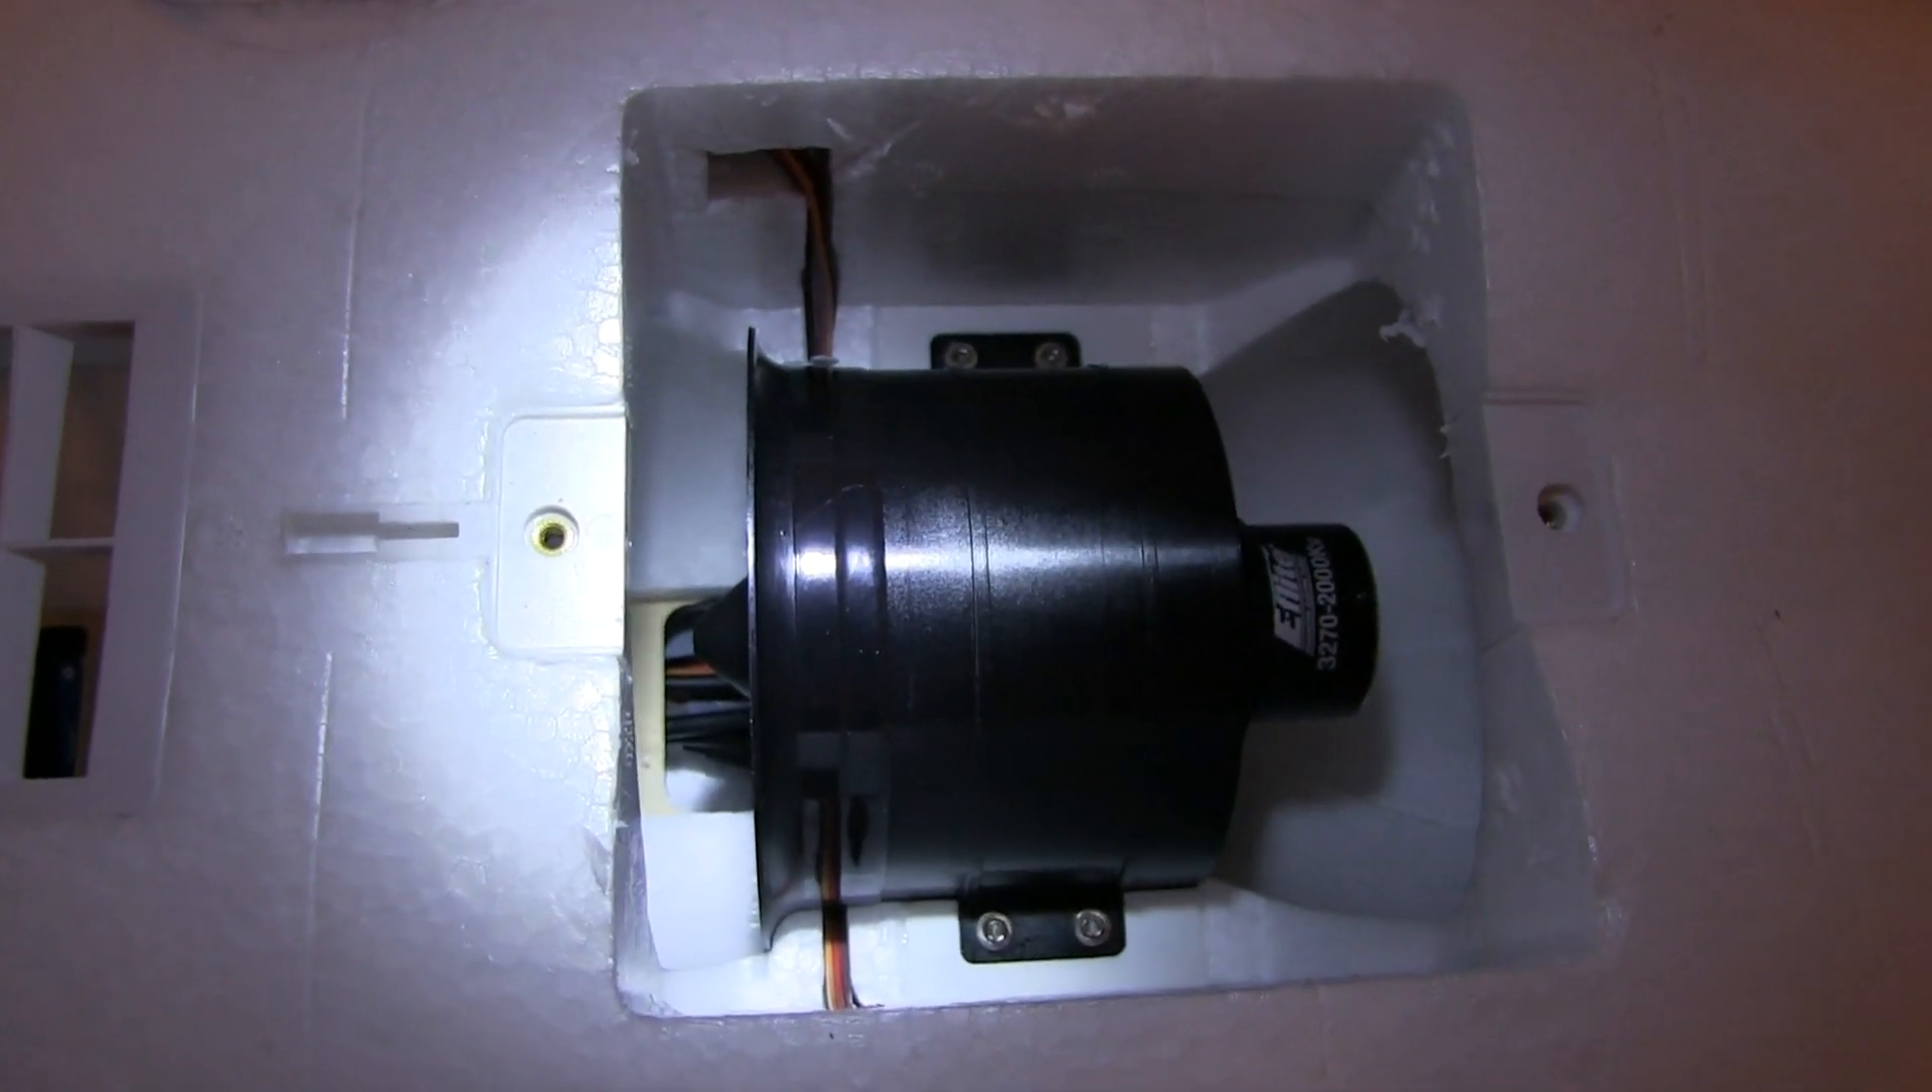Okay, we've got four cap screws to undo here to get the motor out, and then we'll get the afterburner ring set on the back side of this motor.